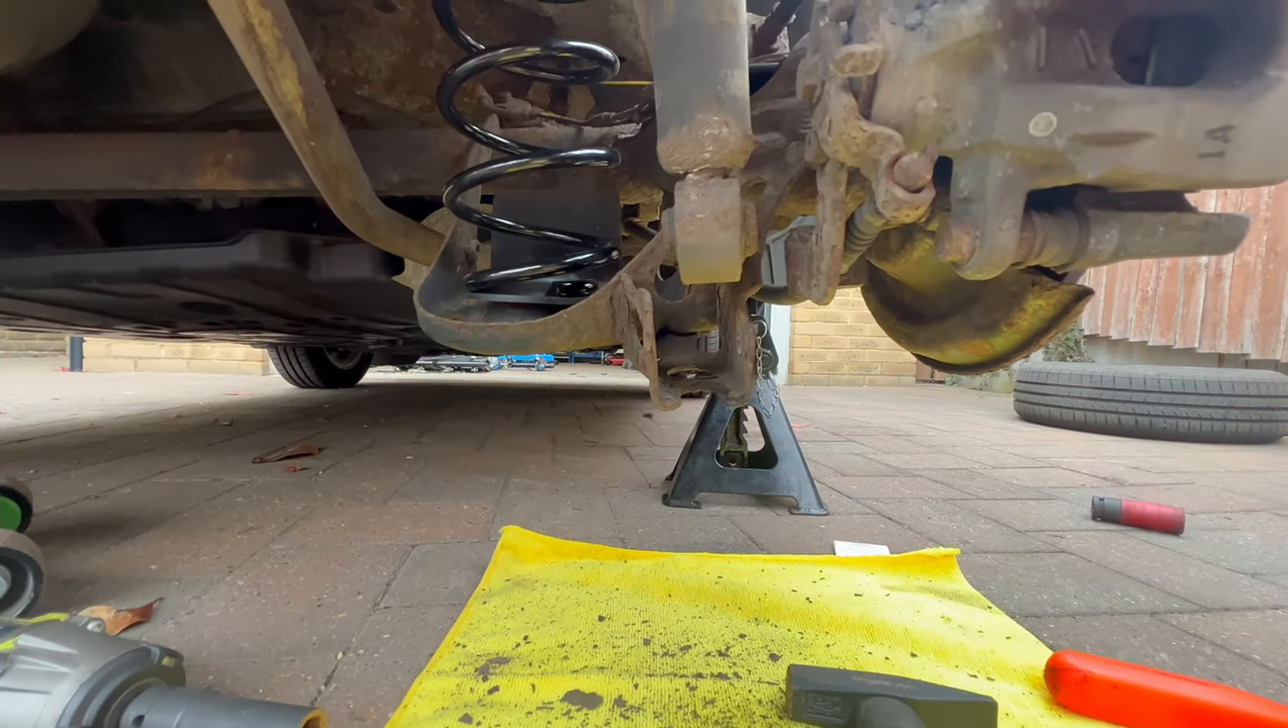So now the spring is back in its place.